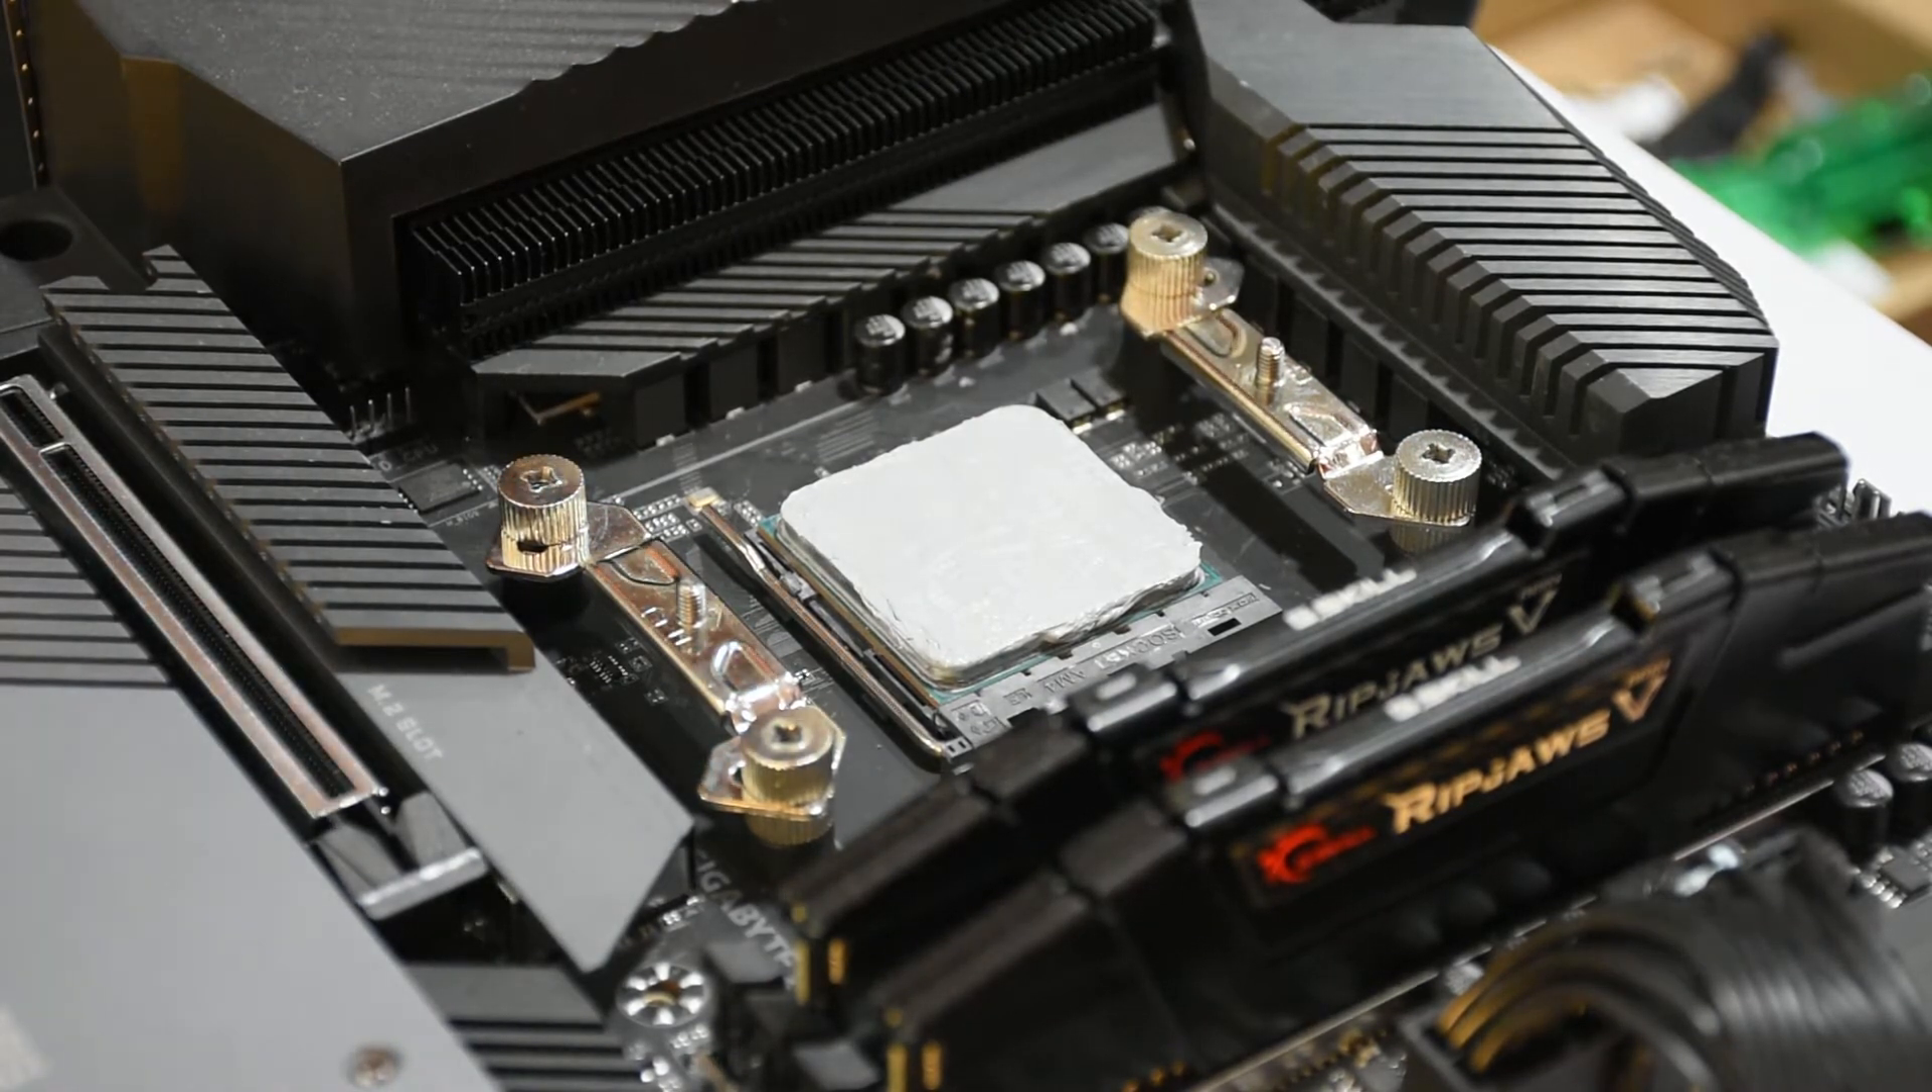Now as you can see, the retention plates are in.